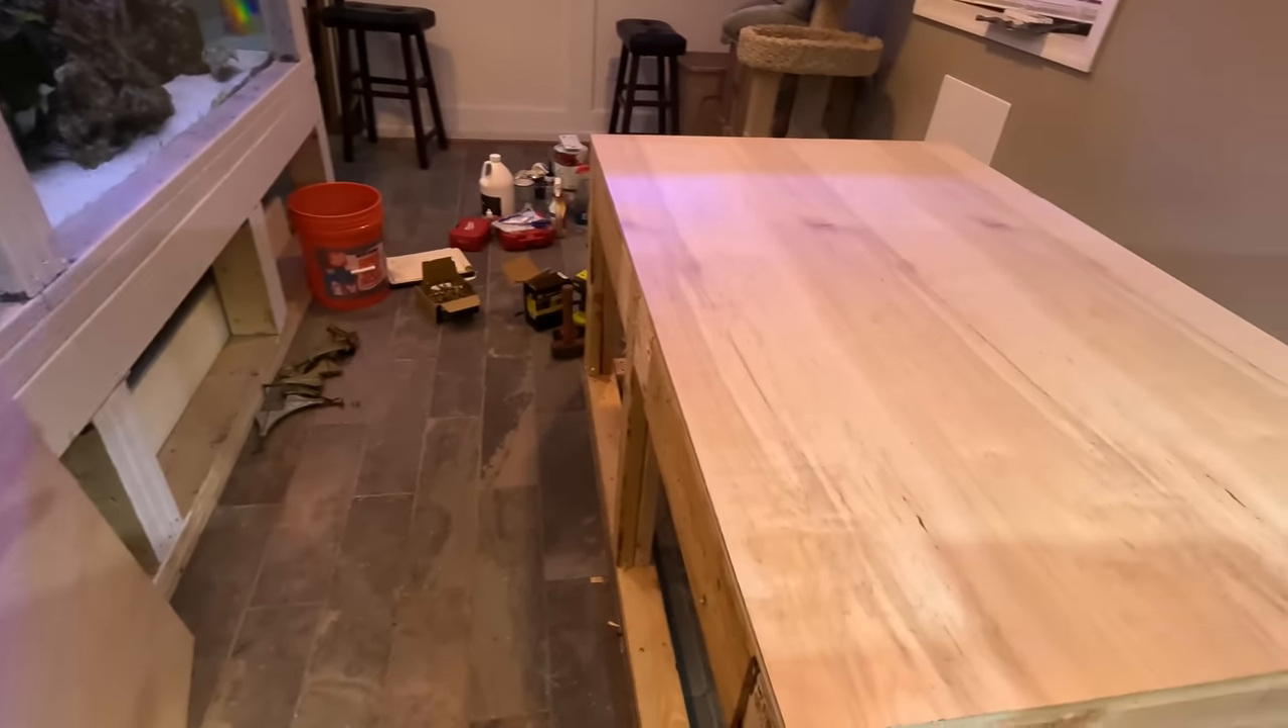But as far as the base goes, we went ahead and laid it on the stand because we're going to be doing the work up high.